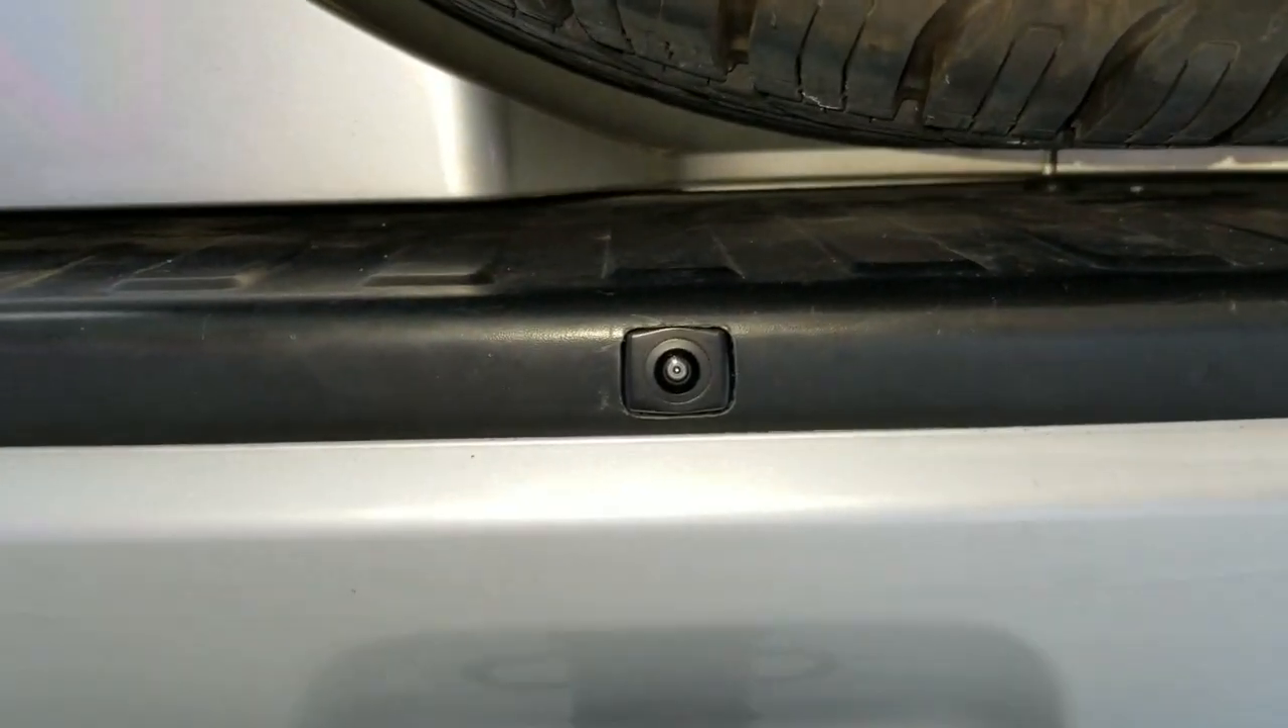Okay, so I have the camera installed. Looks pretty good. Get nice and close.